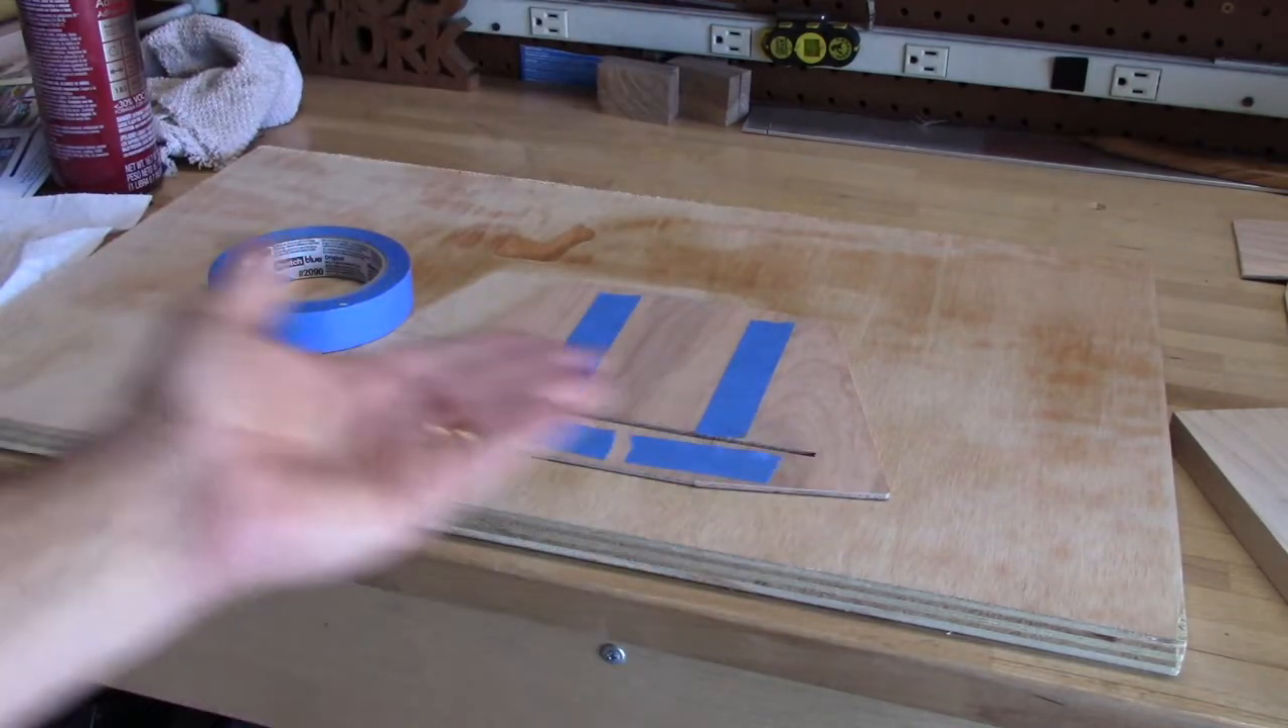You can see here that I've put blue tape on all the seams so I can hold it together and then flip it over and apply the vinyl to the backside with any without any slippage.